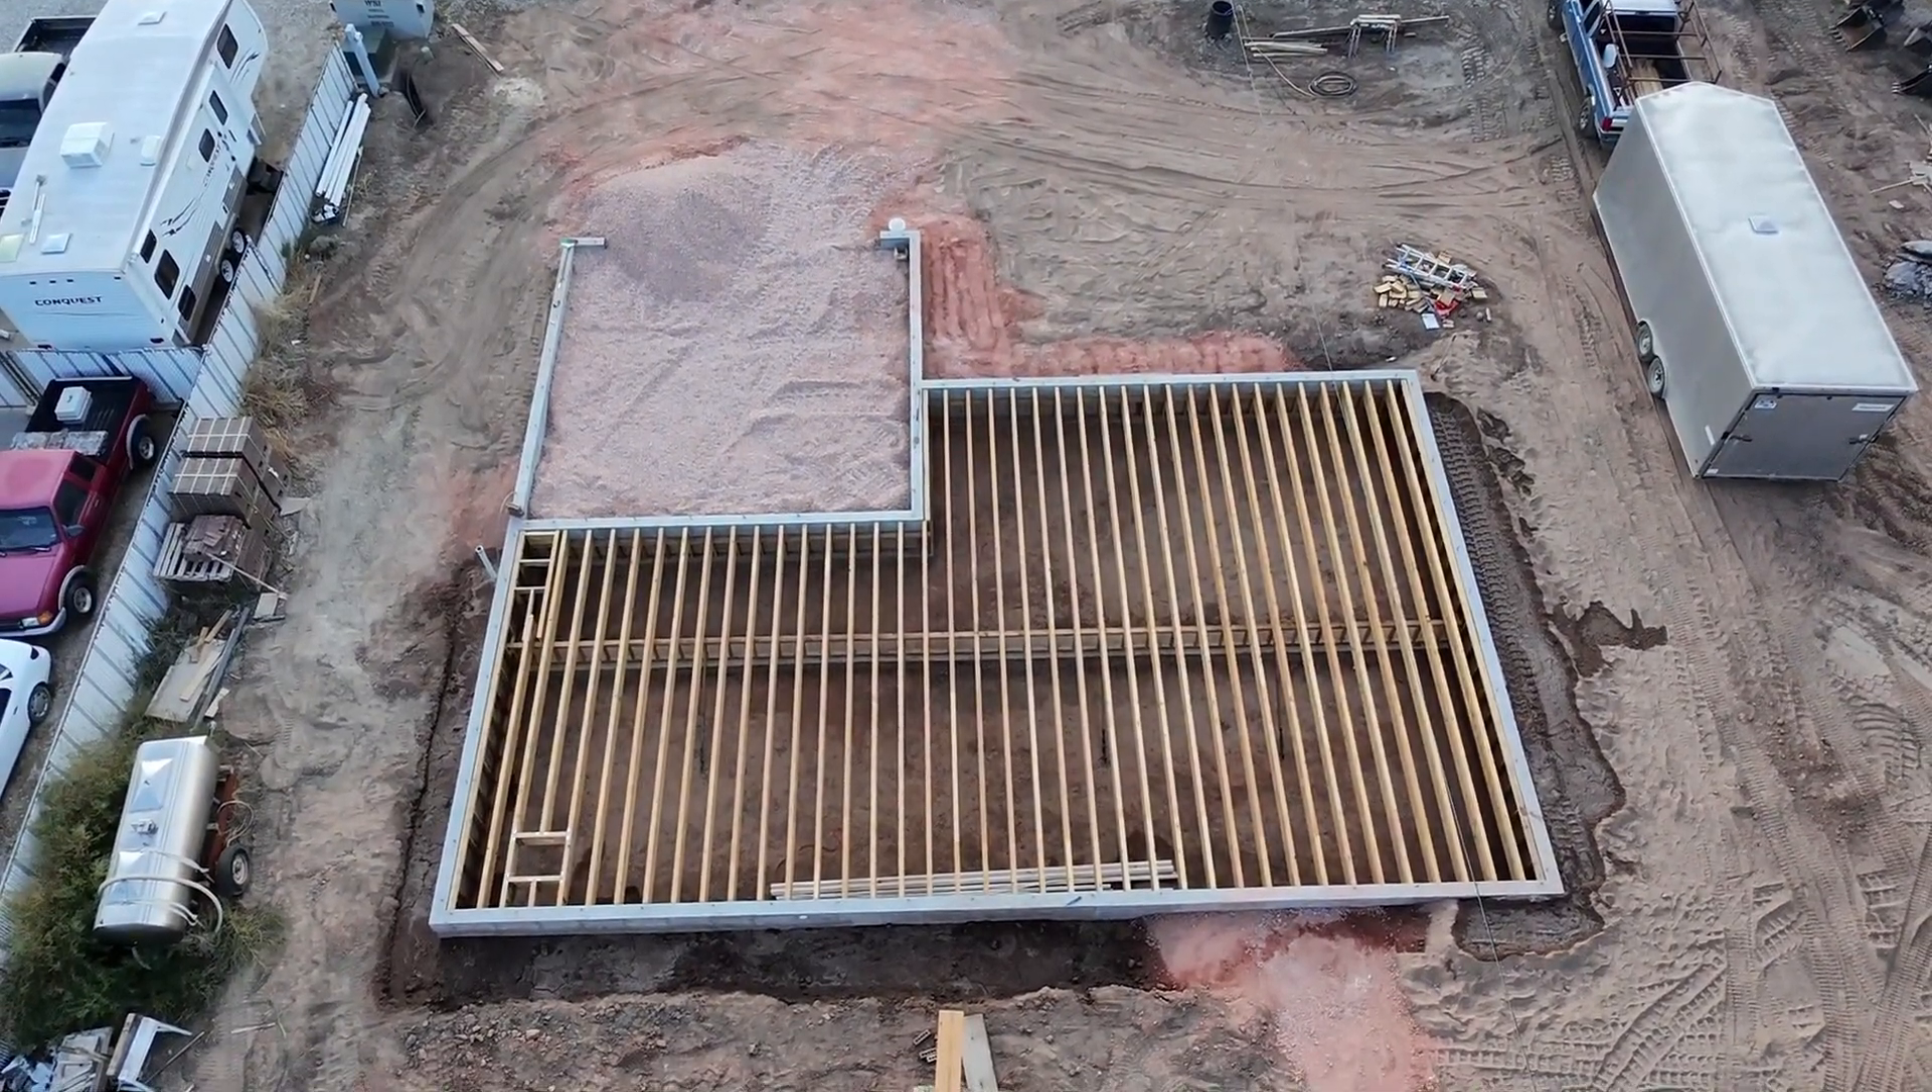You'll notice that all the joists are down into the floor.